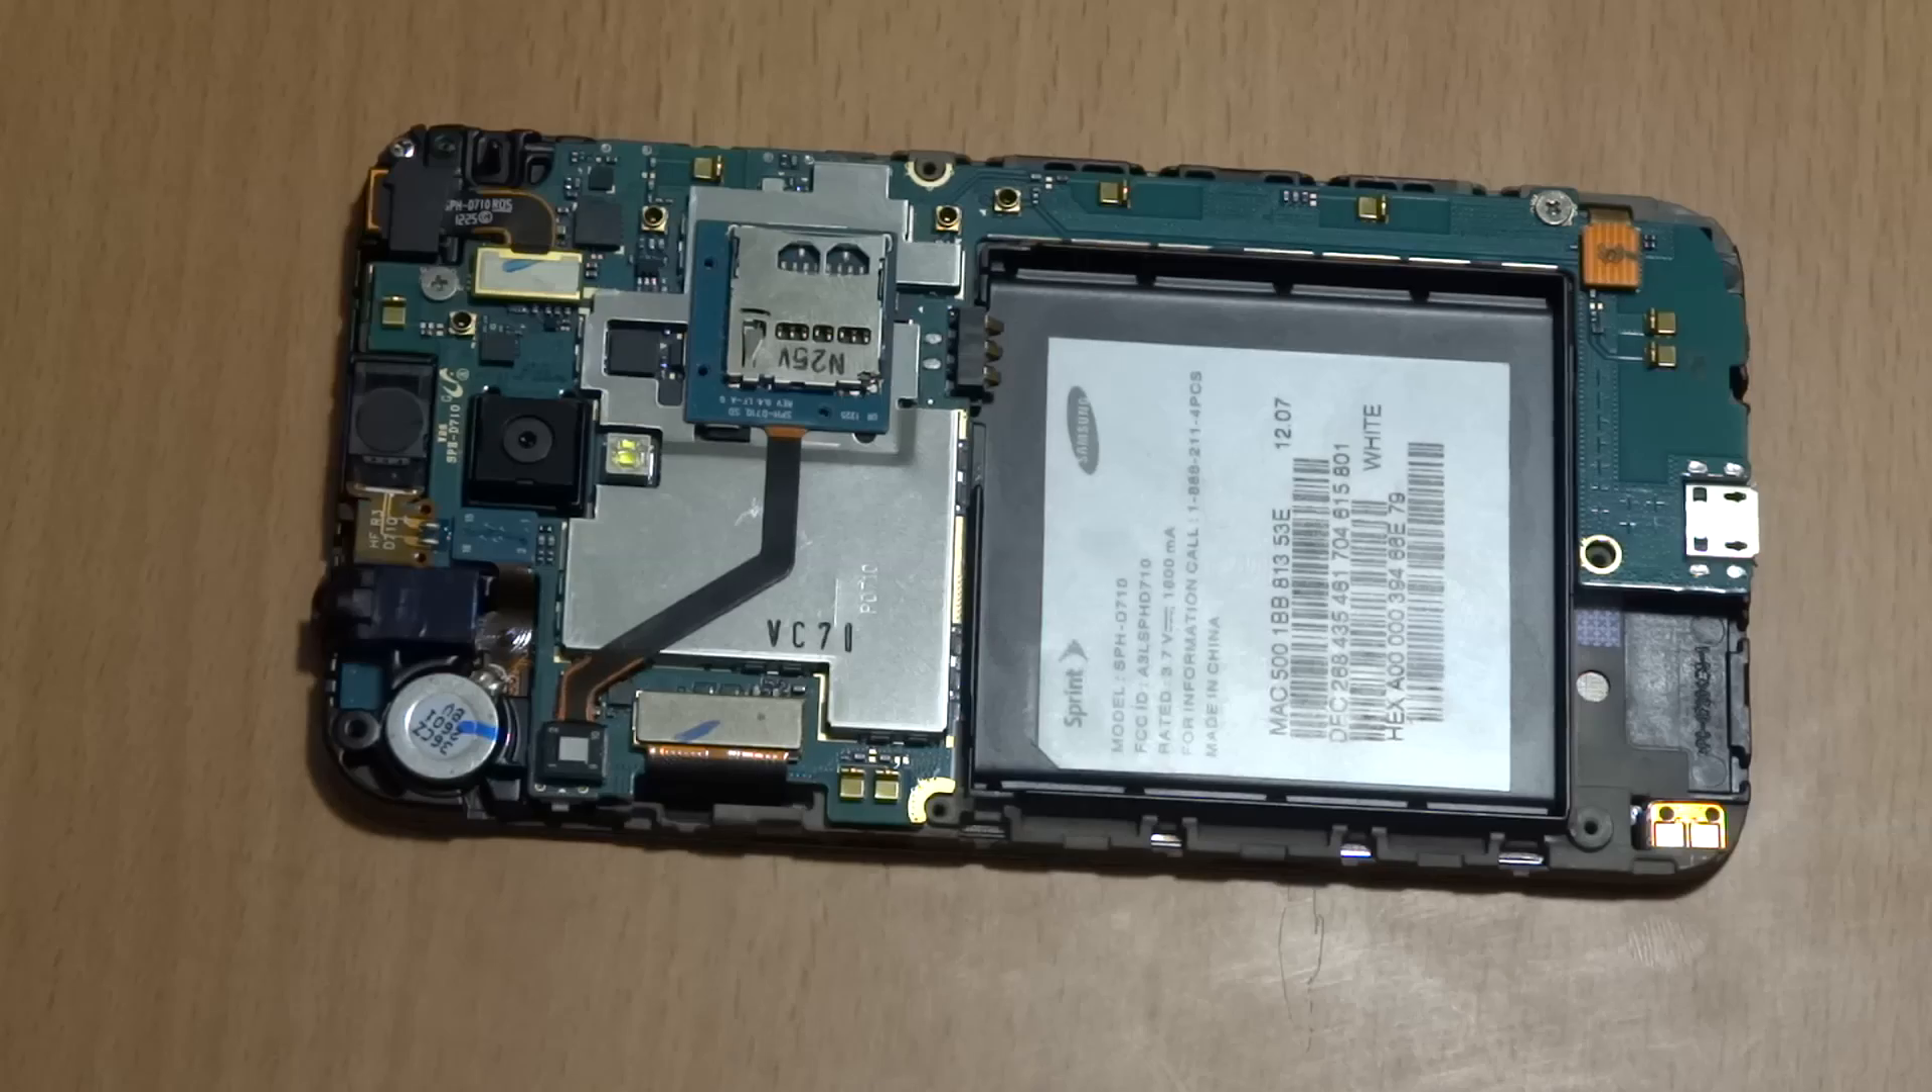So now we have the back off.